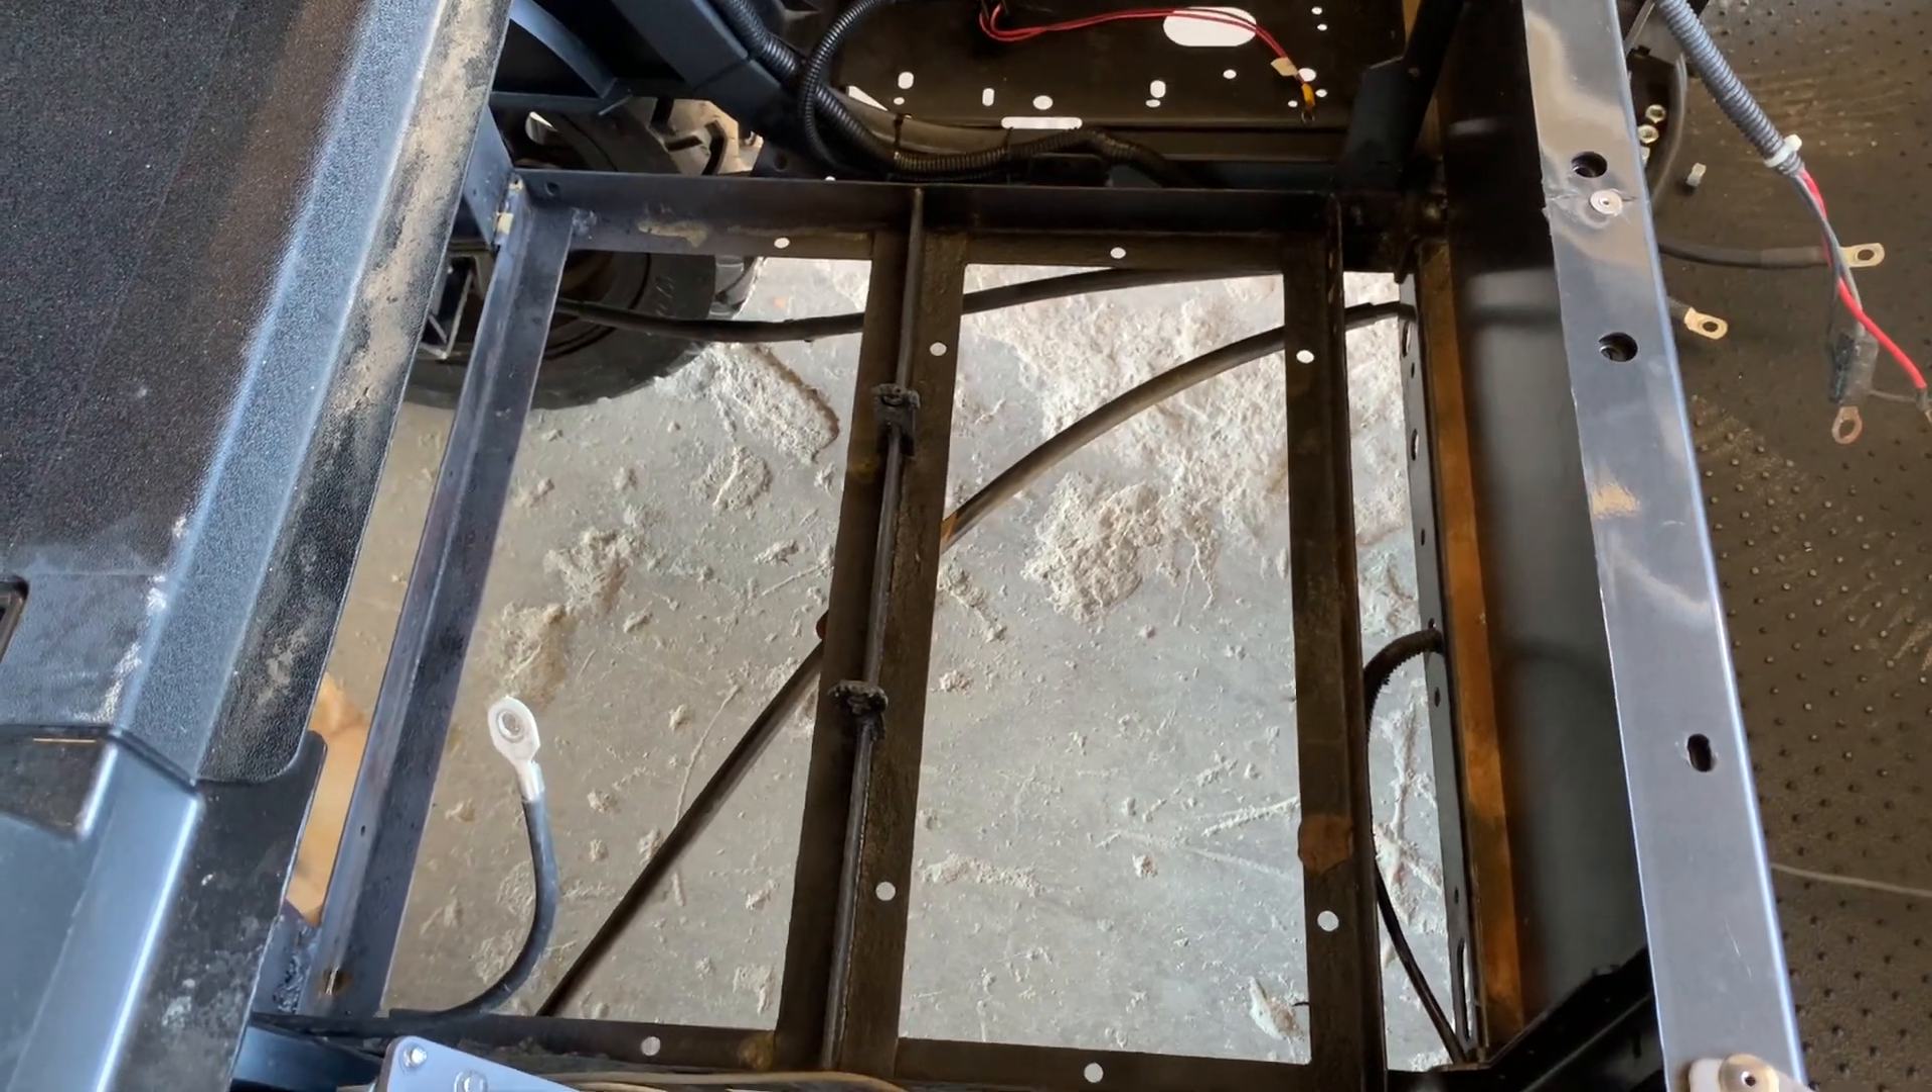So as you can see, I've already removed the batteries out of this one.